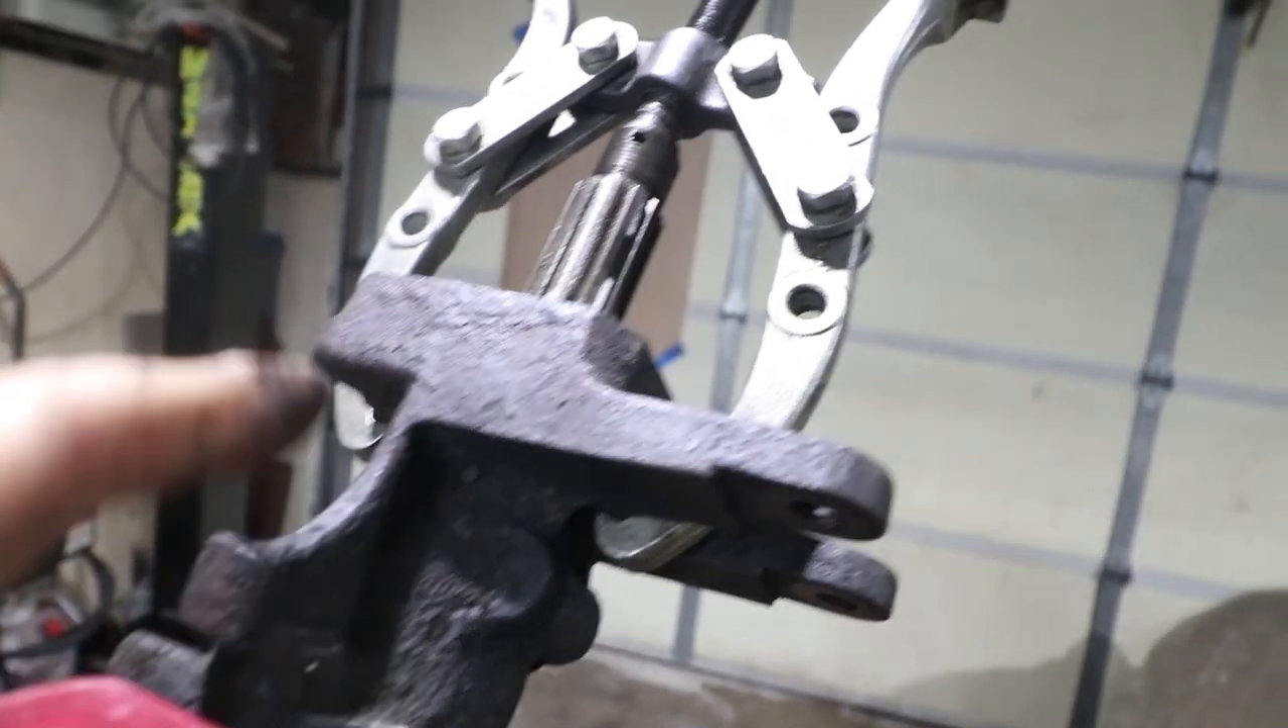Okay, I've set up my puller on the back of this cast housing here or forged housing.